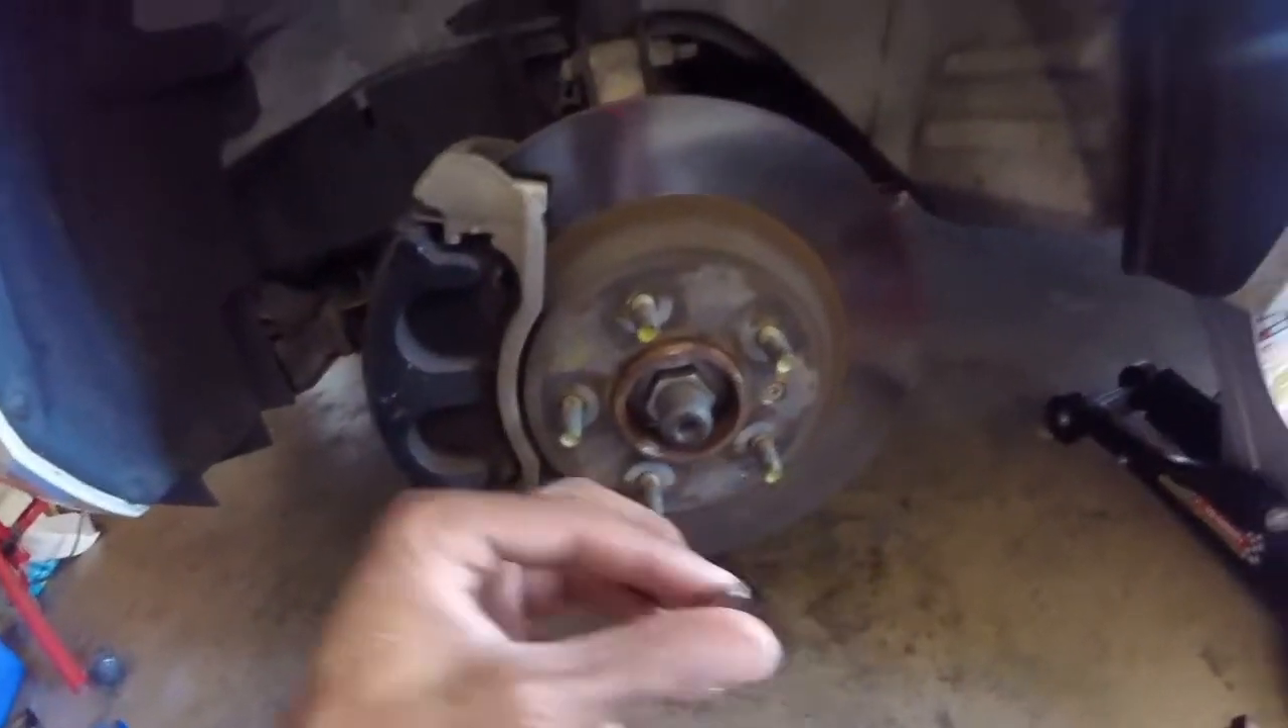So I got the wheel off.